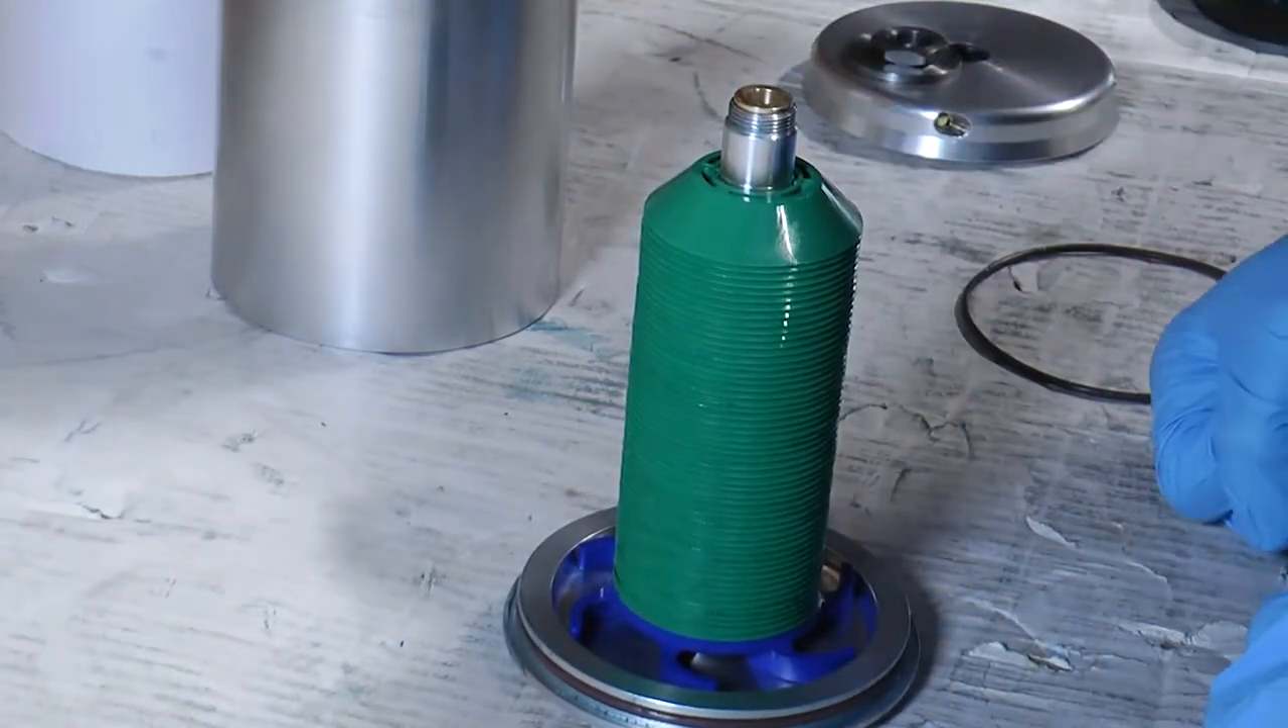The disc stack is now back on the bearing tube.